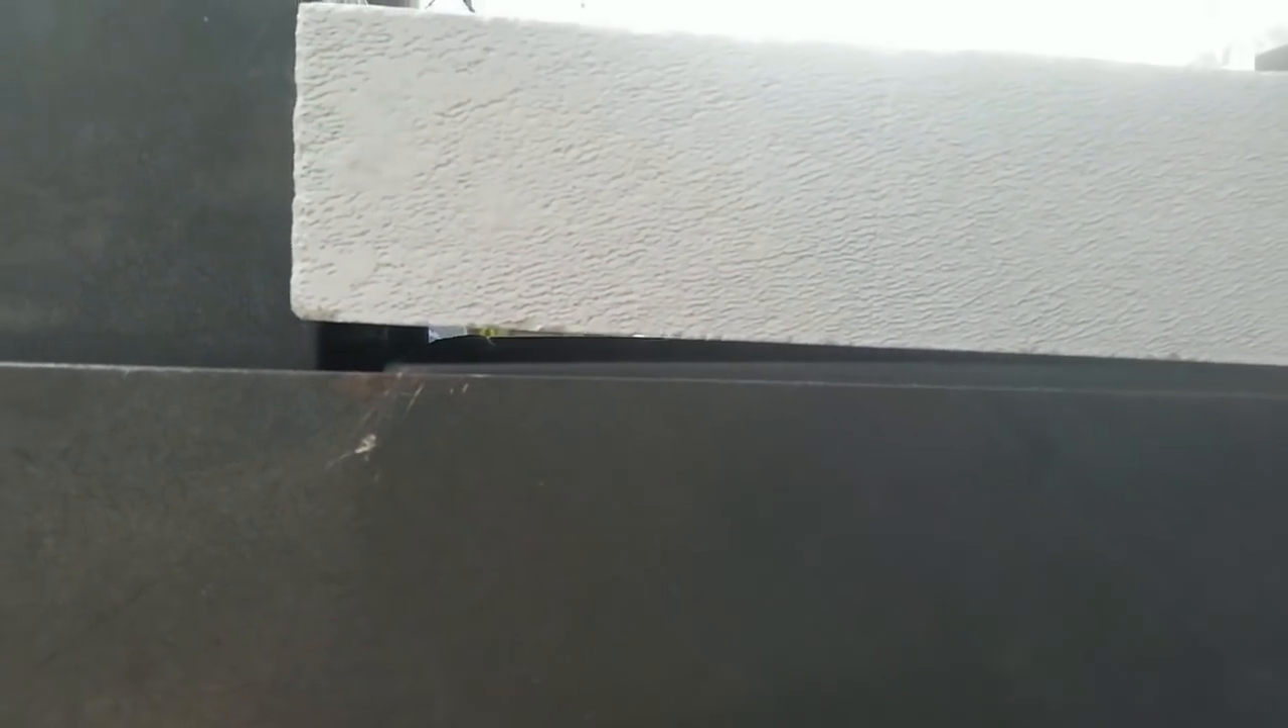Look at the gap through there my top plate is so hot it's warping it's lifting these blocks up.